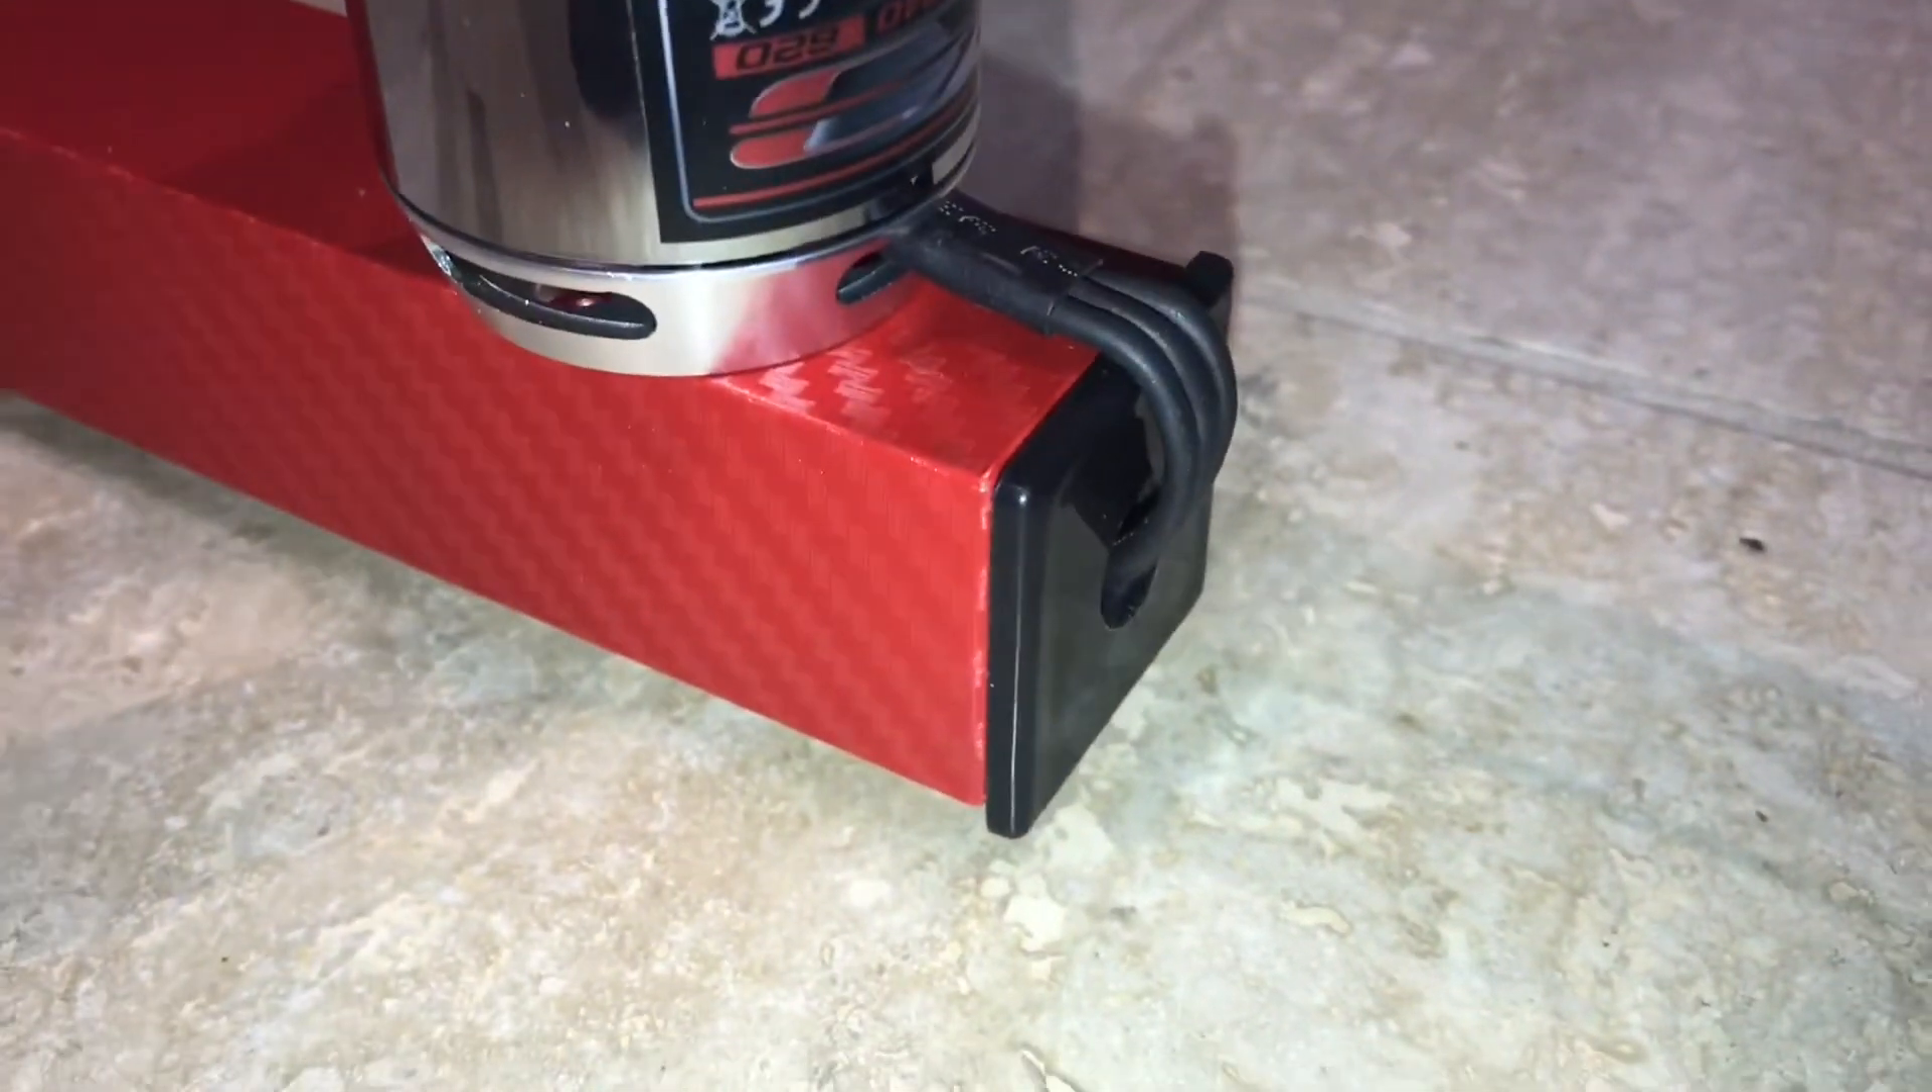I found a little cap that goes in the end and it fitted perfectly.